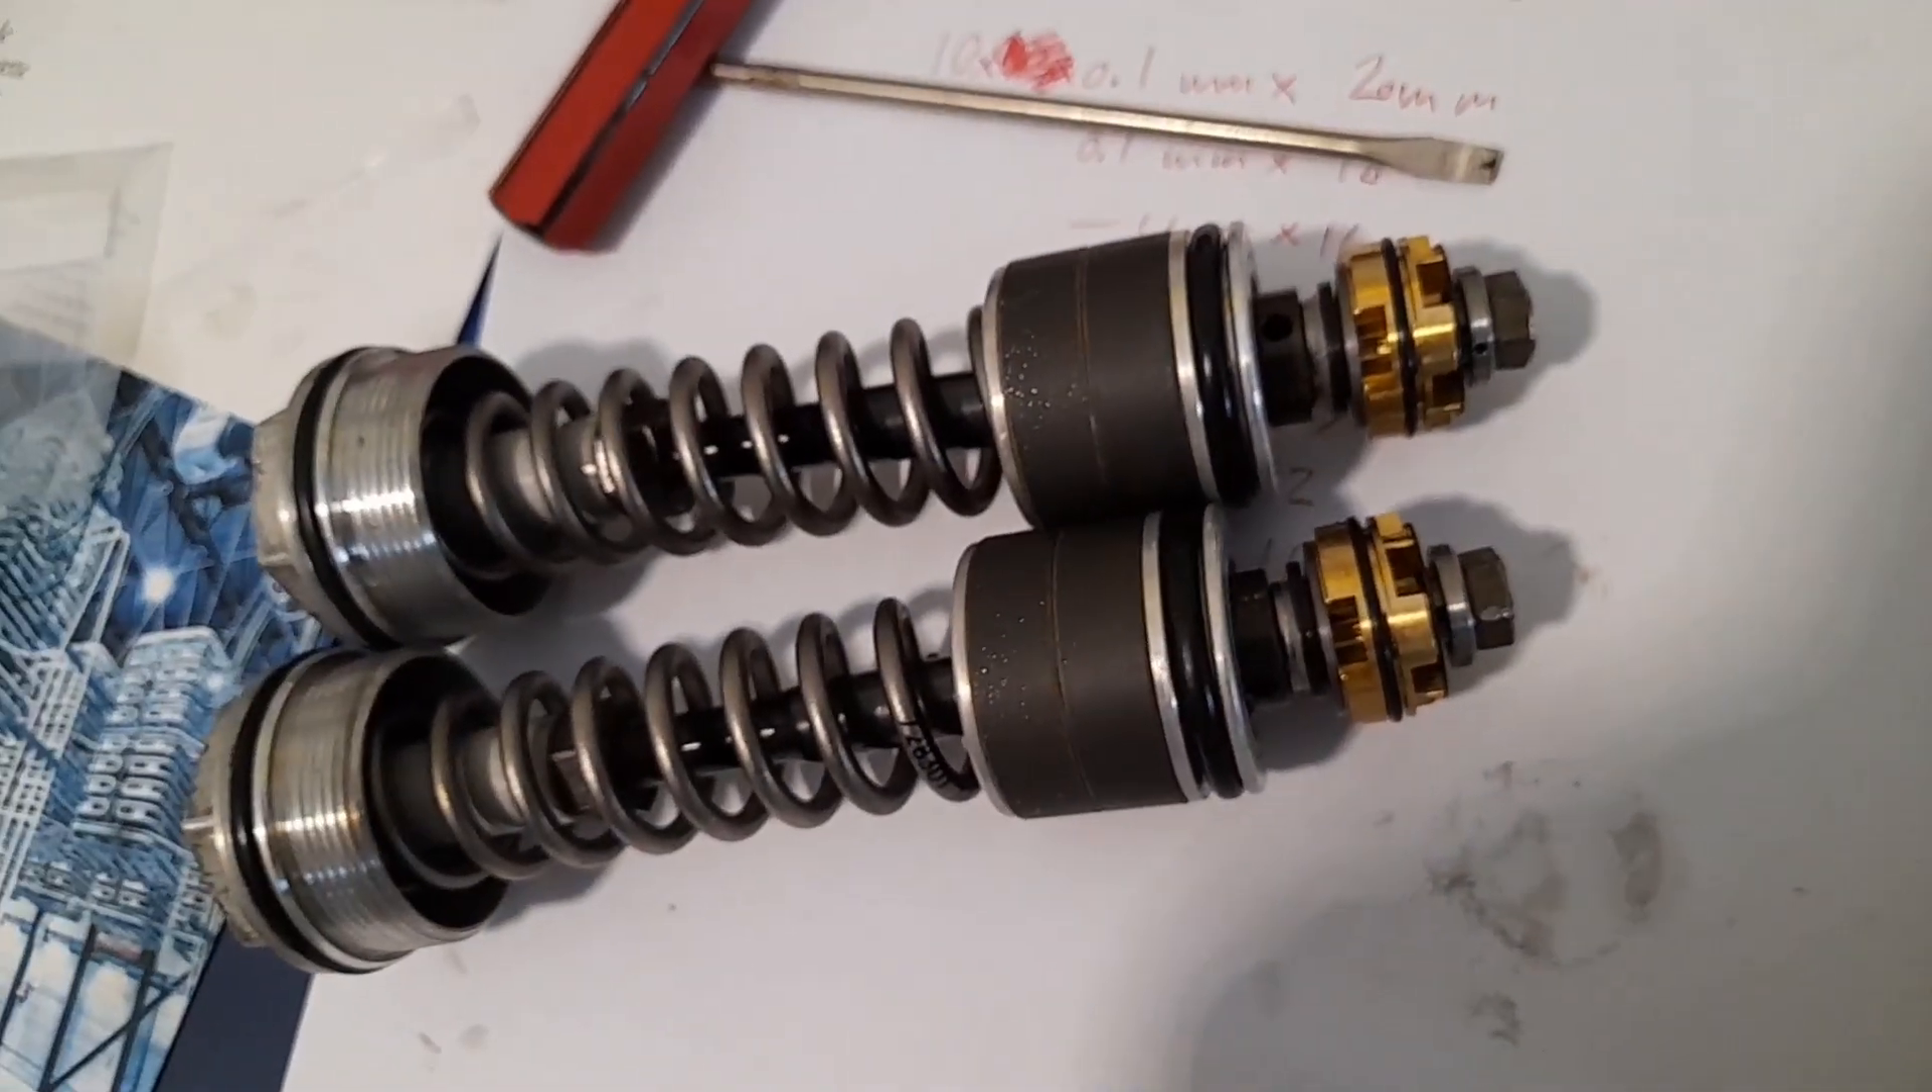Then here we have the new gold valves installed with my personalized shim stack right here and also some spacers there.